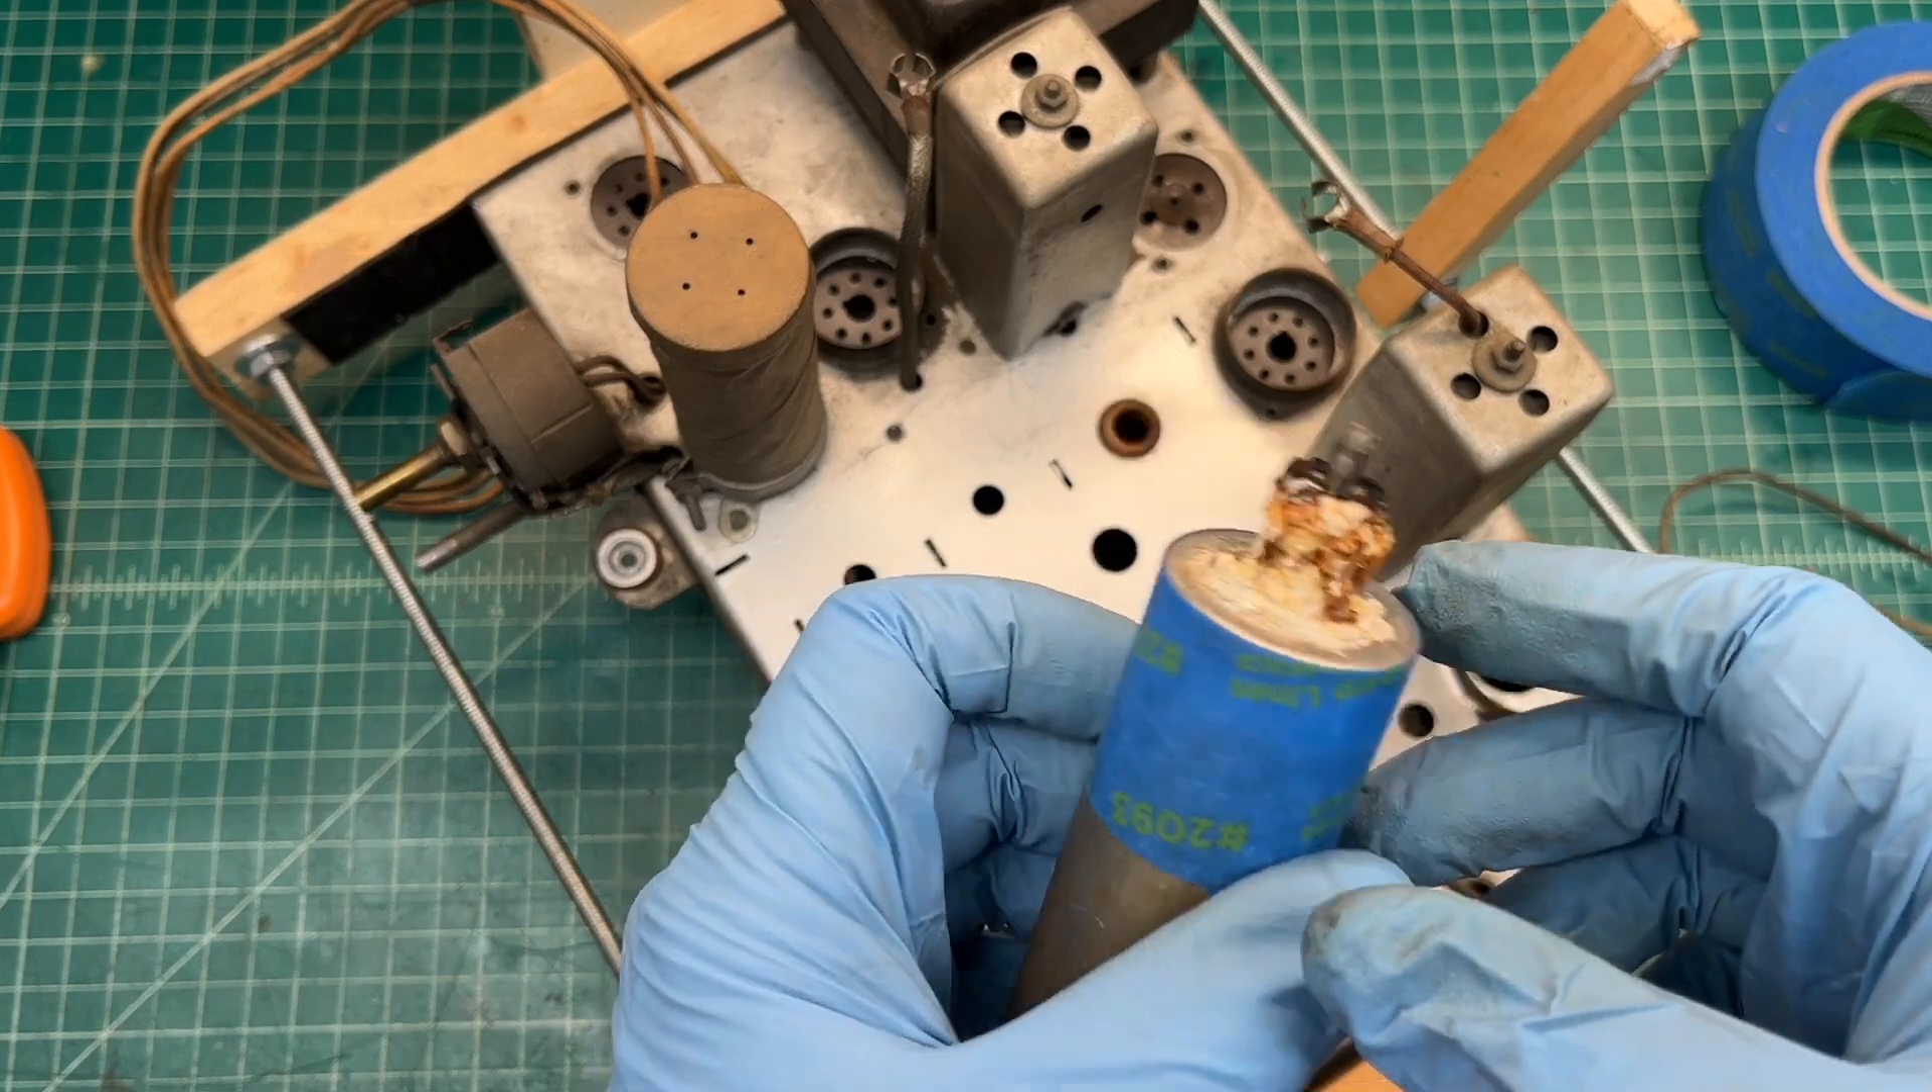Just finished placing one turn of painter's tape here on the can.